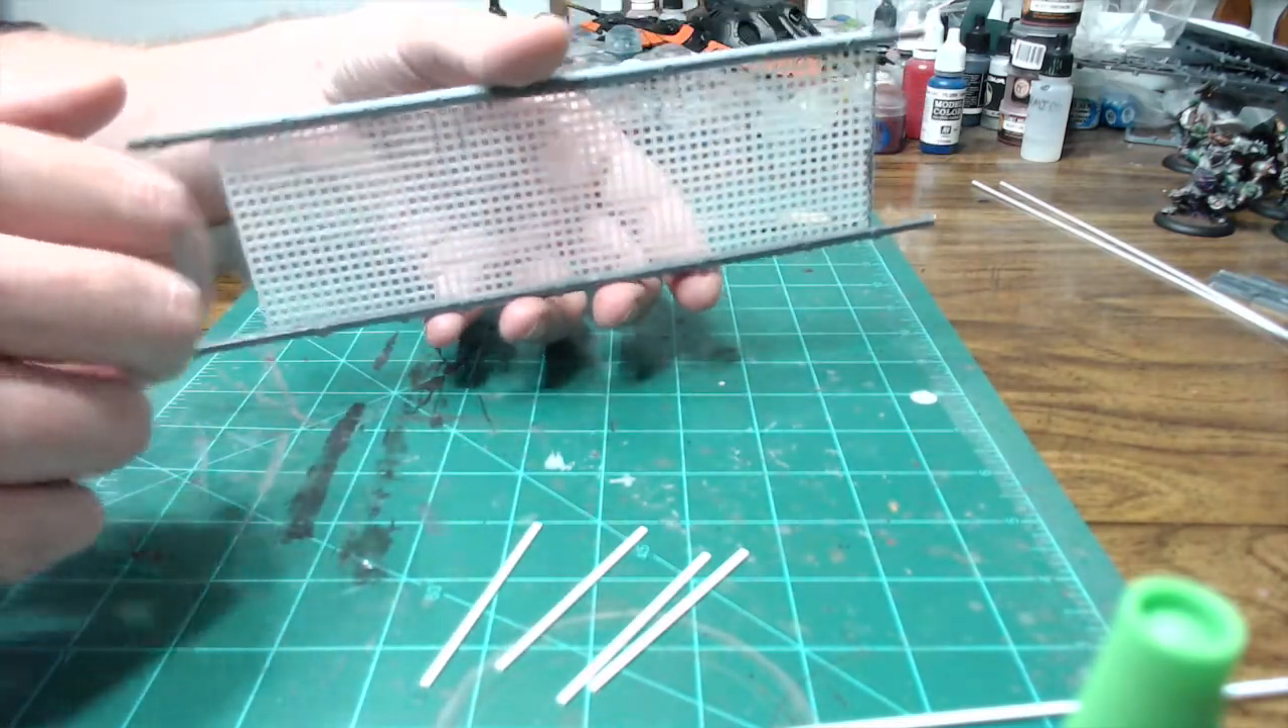All right, so now that our frame is glued on, you can see we've got the bottom there and we've got the top.